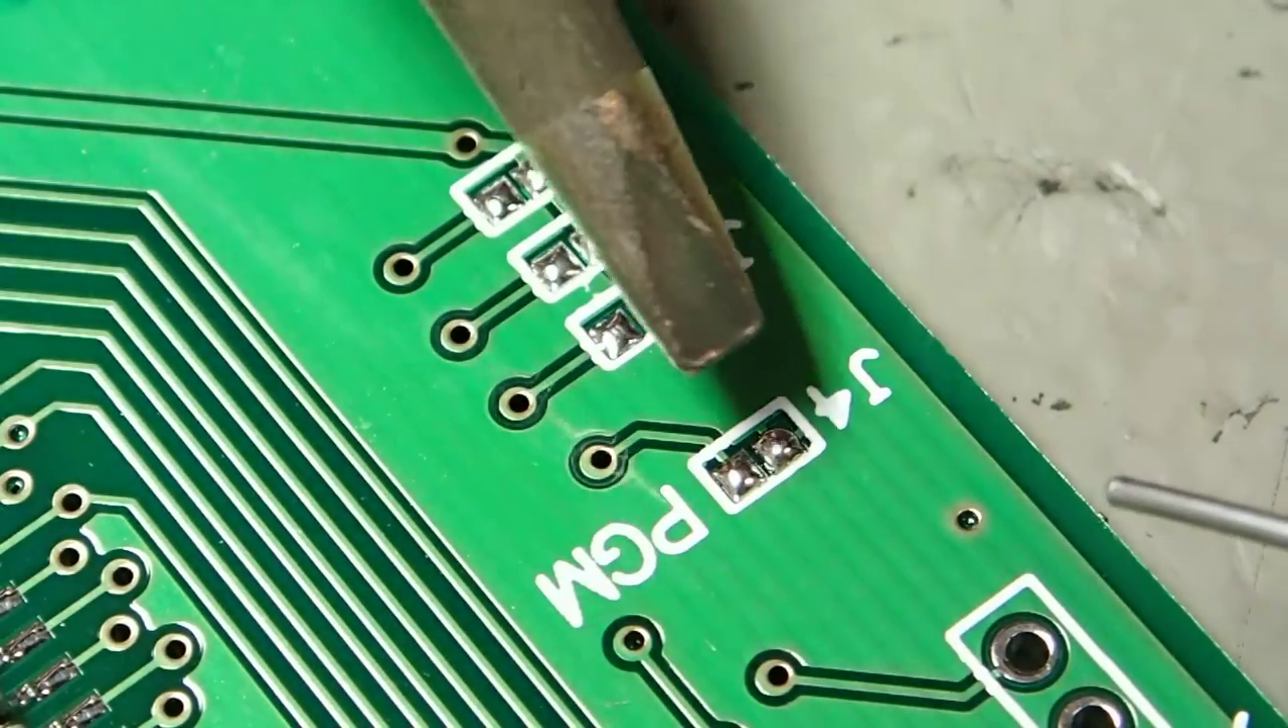You can see all the jumpers on this board are removed at the moment so I'll fit them first.